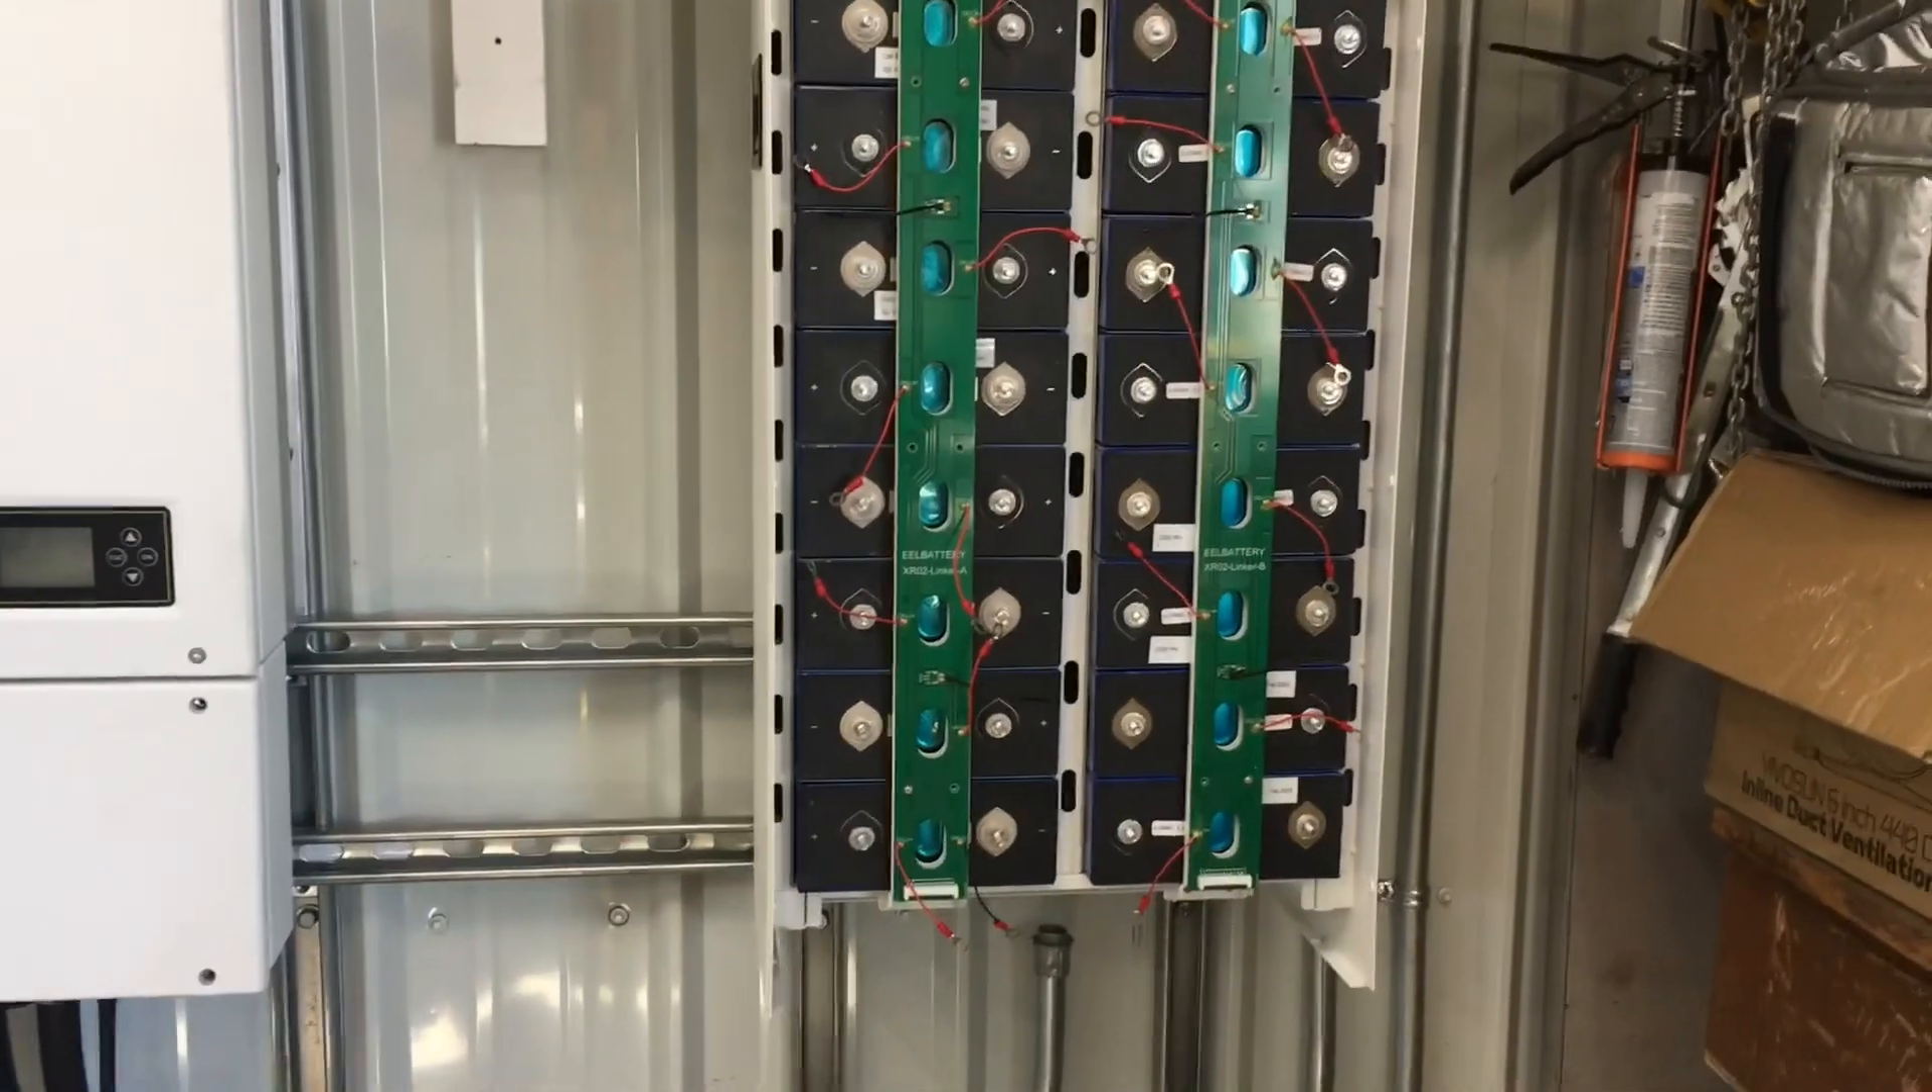We have the battery enclosure mounted on the wall and i've installed all 16 of the cells and then i've installed the linker bars which basically hold the batteries into the enclosure.